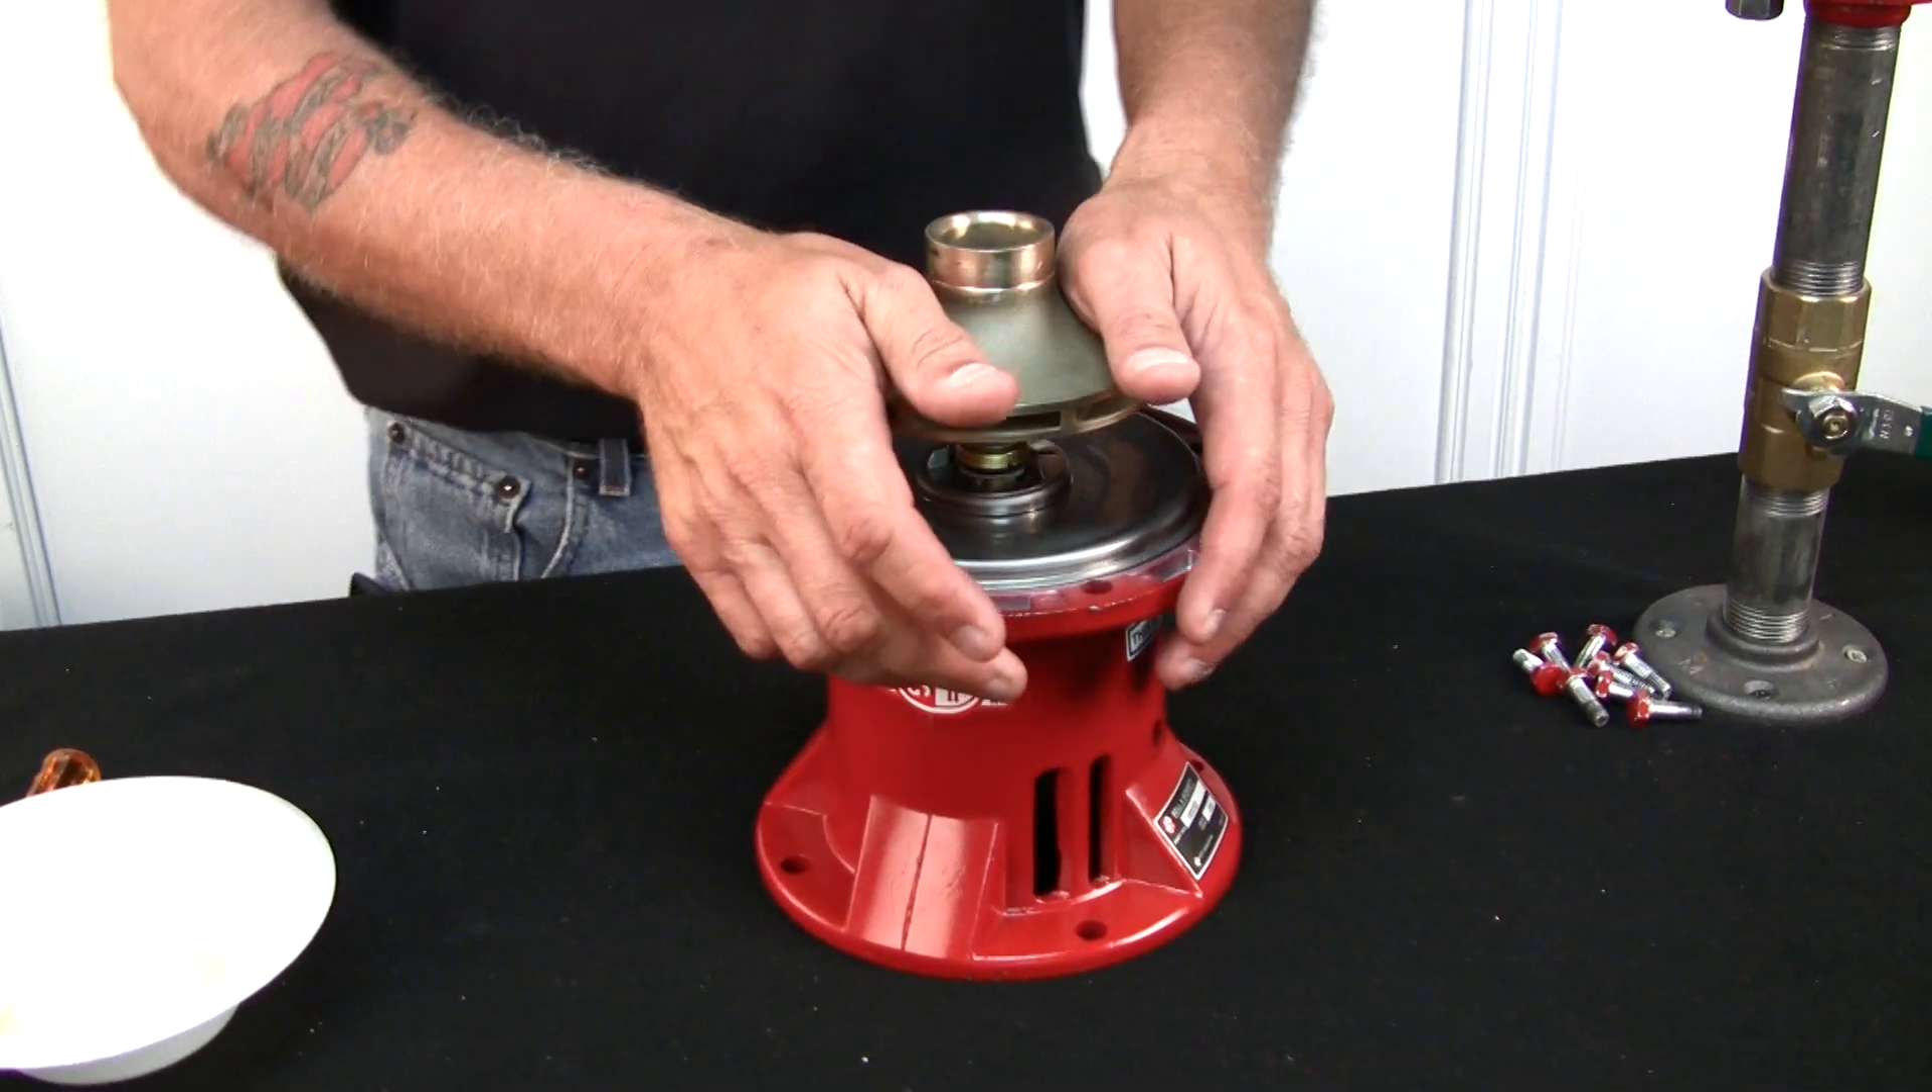Now that I've got the impeller set into place, it's ready to be pushed down onto the shaft.